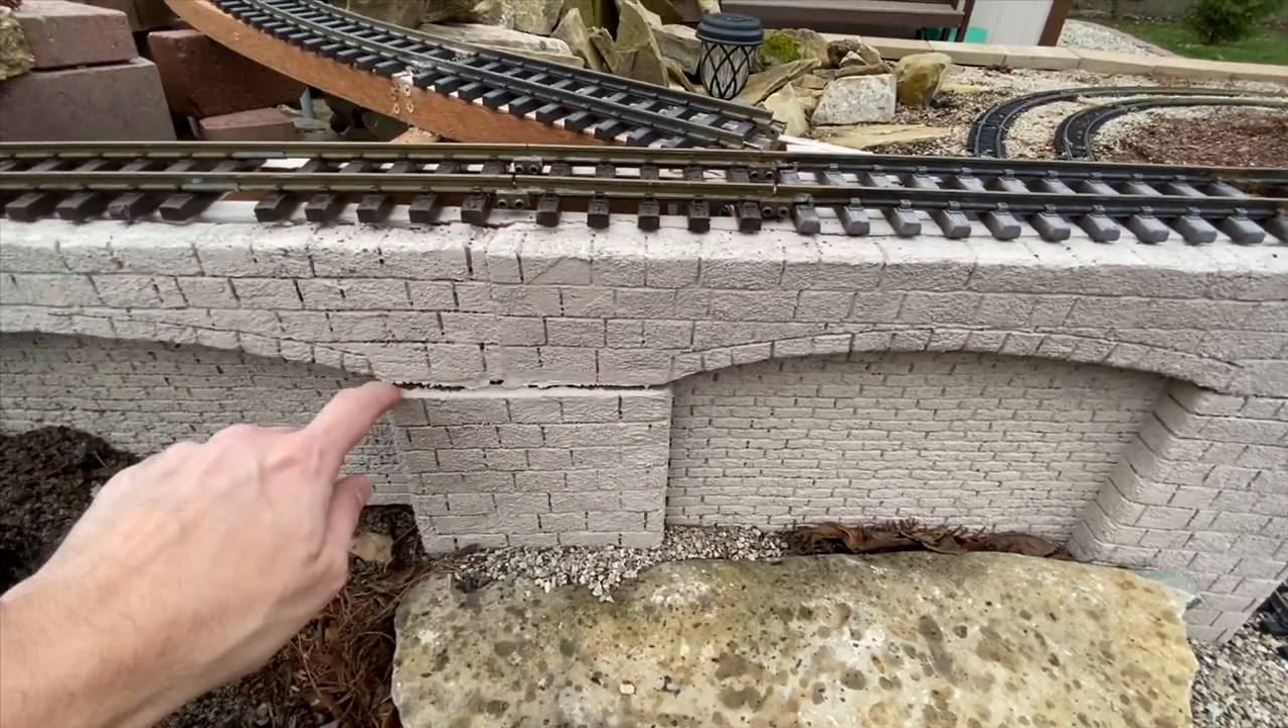And I had that filled in with silicone, but you can see that there's a gap that has formed.